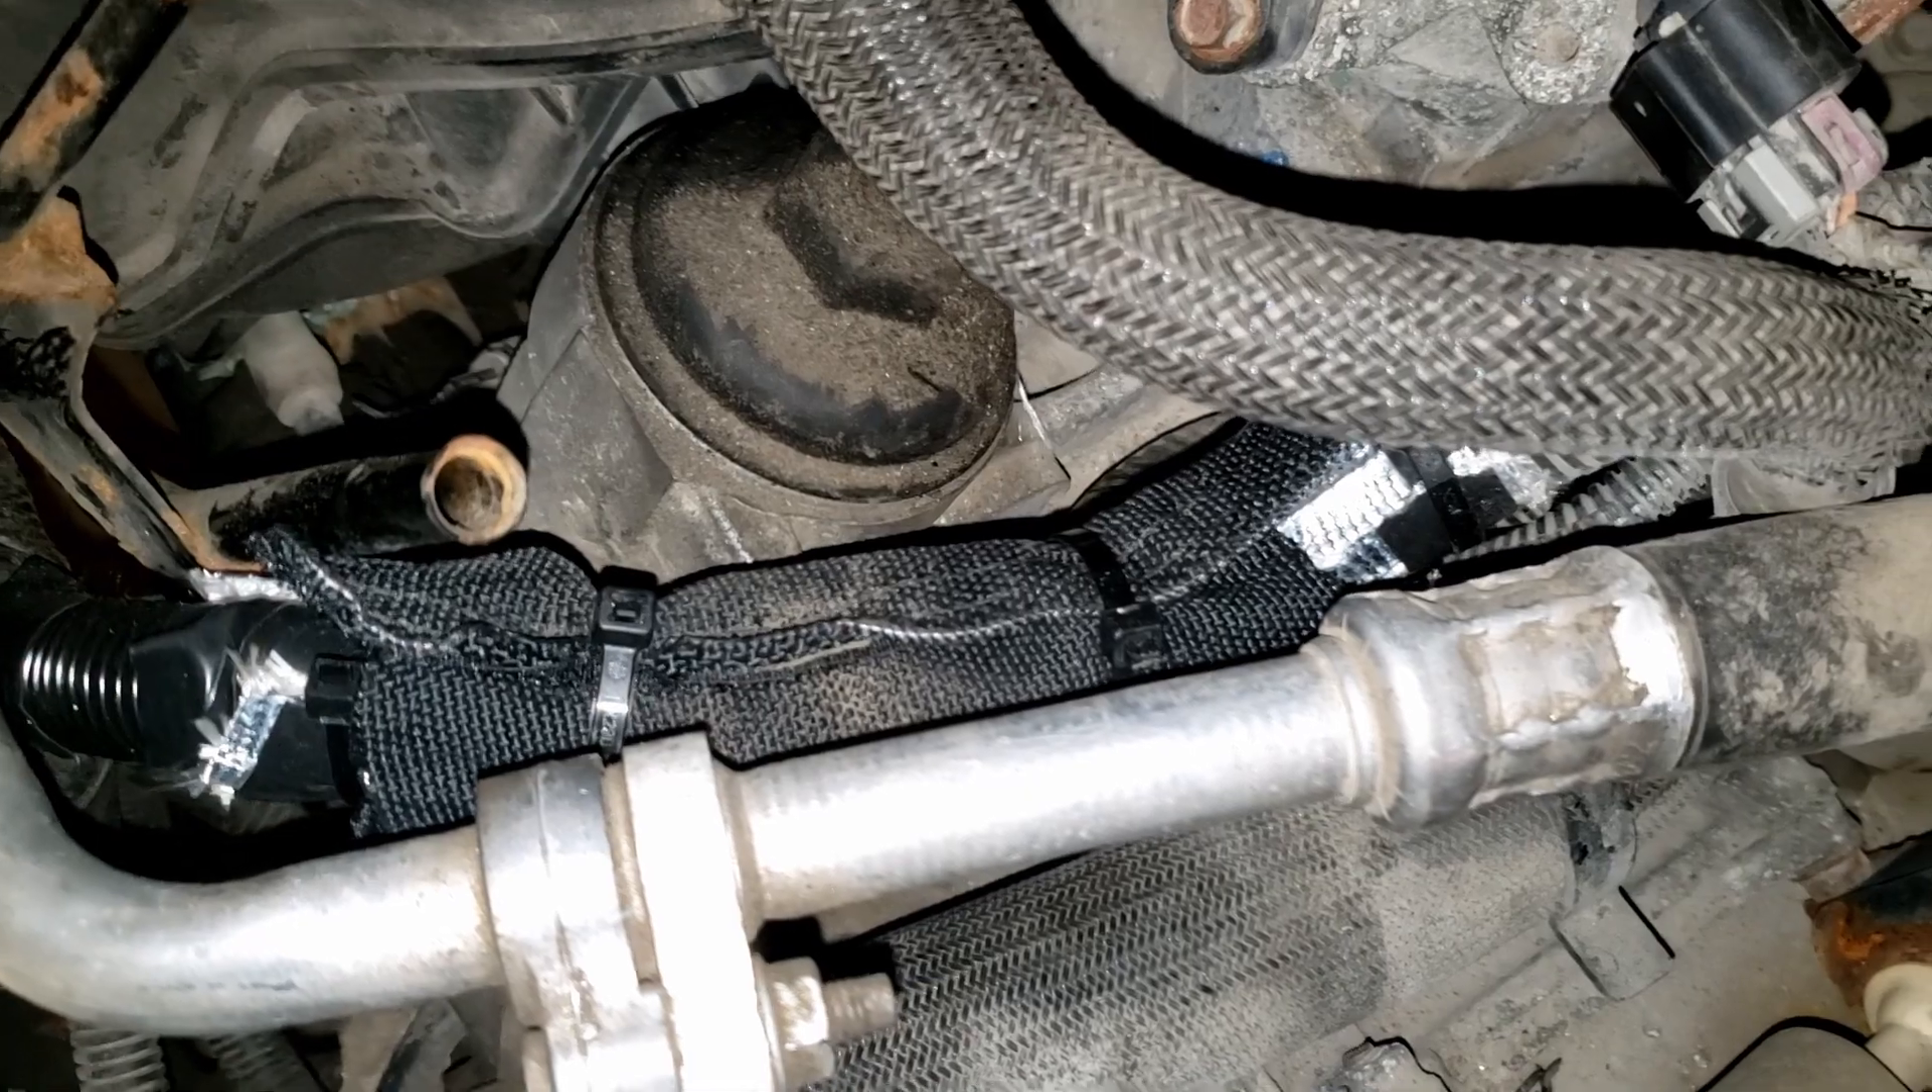Okay, I have the wiring harness bundle secured with abrasive abrasion protector and everything seems to be working fine.